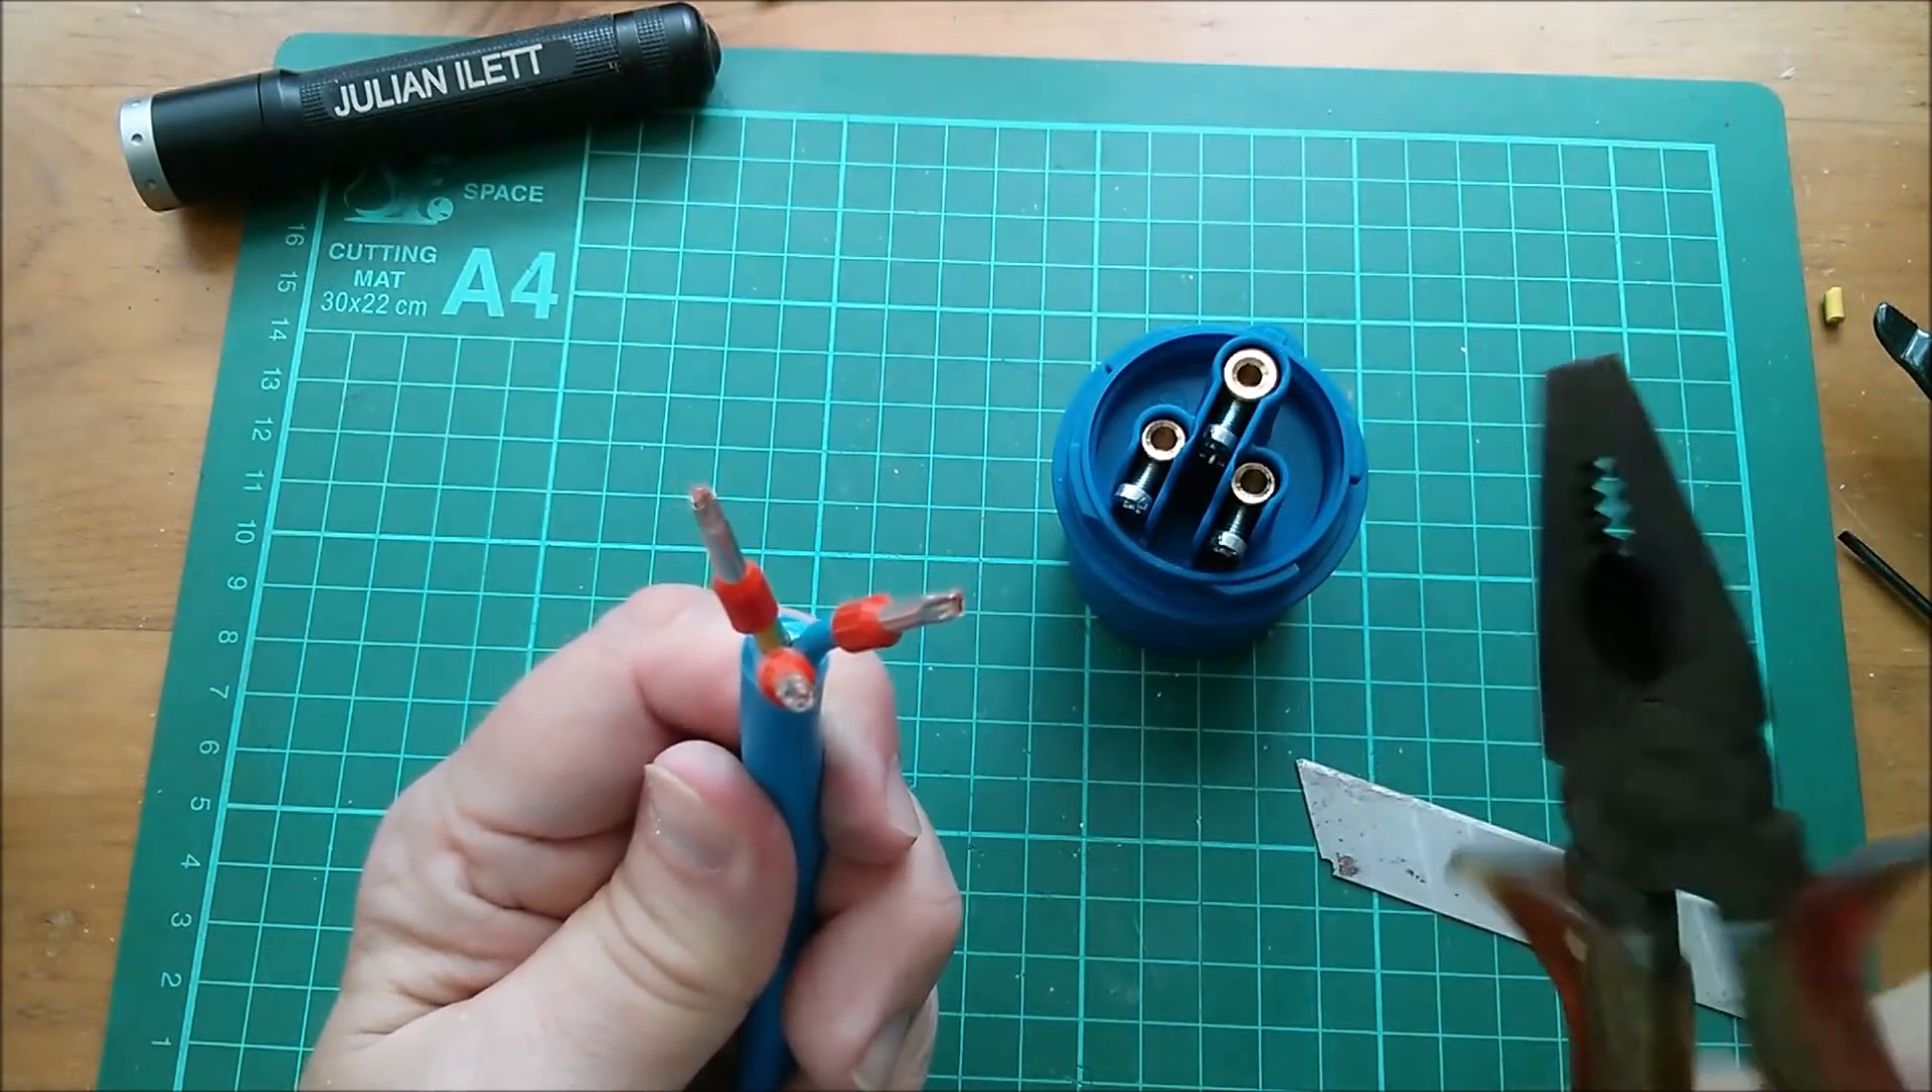My three ferrules are on and i've crimped over the ends just using pliers so they're a bit random.